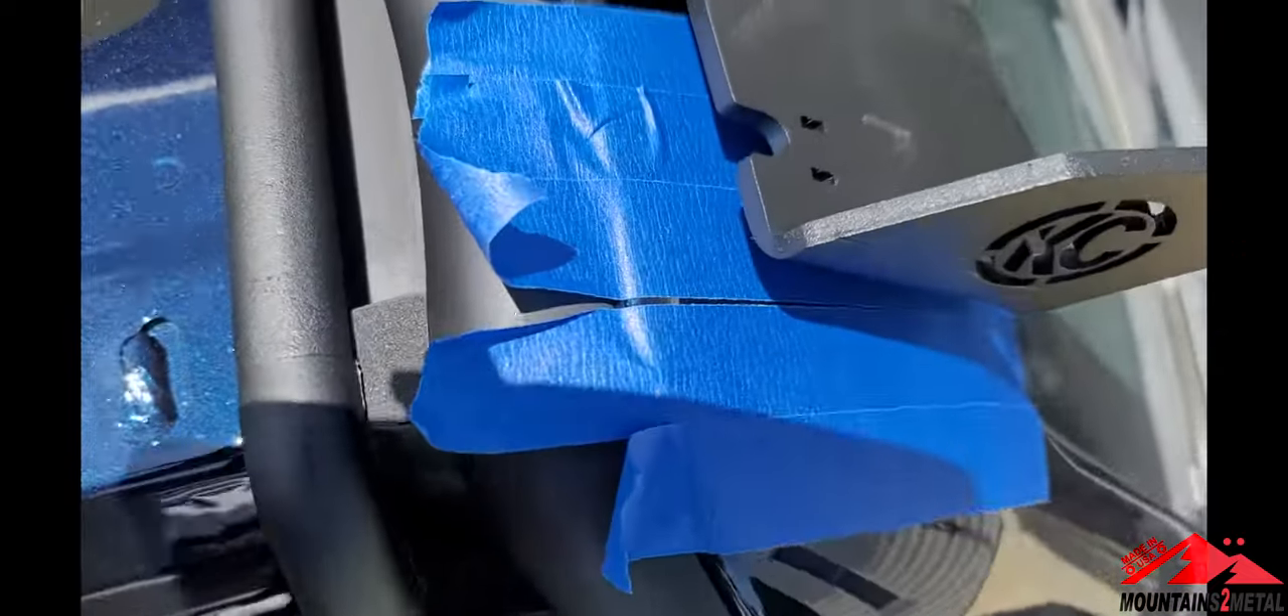All right, I've got our tape up here, and I went ahead and put the KC mounting bracket on here.